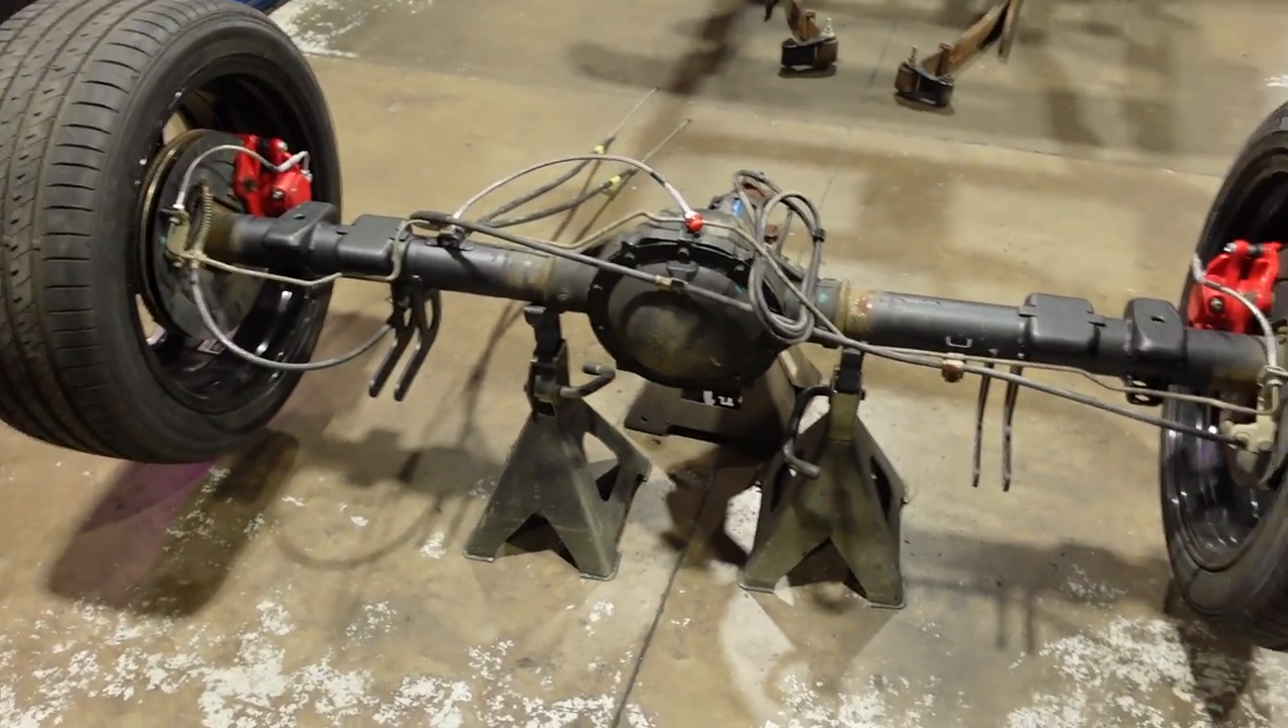Got the brake lines attached.